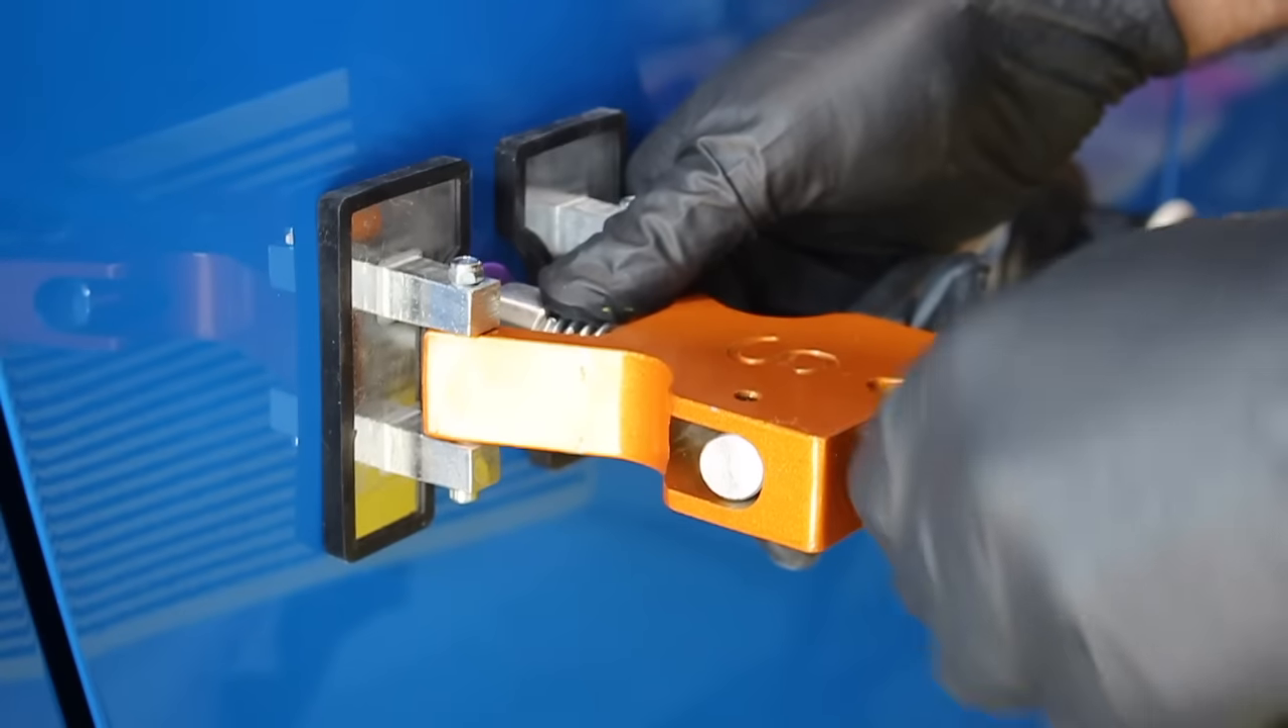So I've attached the puller to the tab.